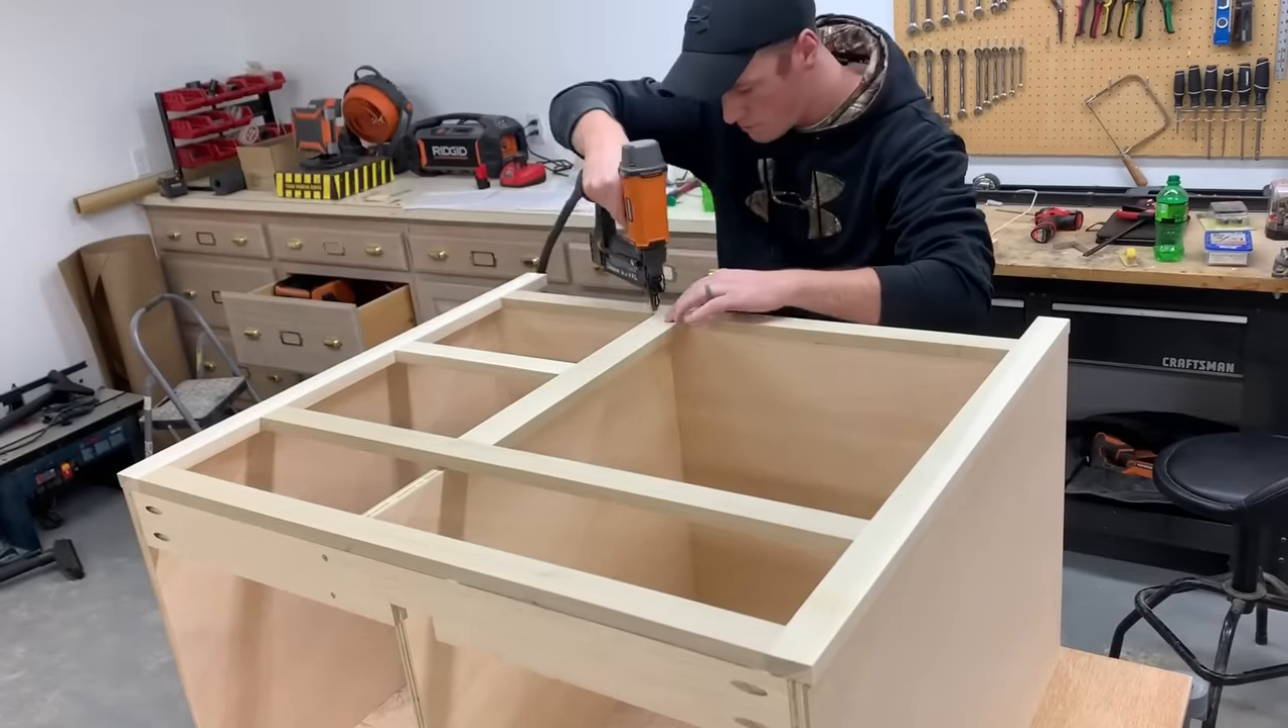With the face frame assembled I could get it attached to the carcass.